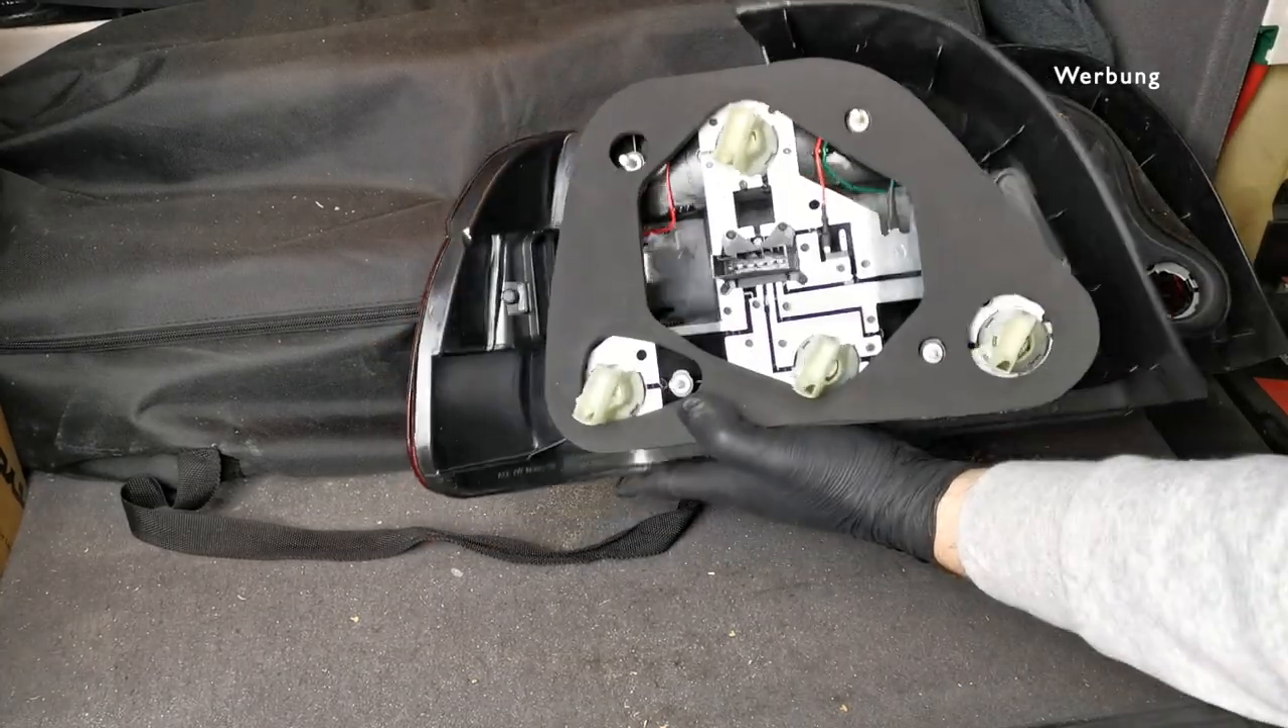So, und zack. Alle vier Lampenfassungen drin.